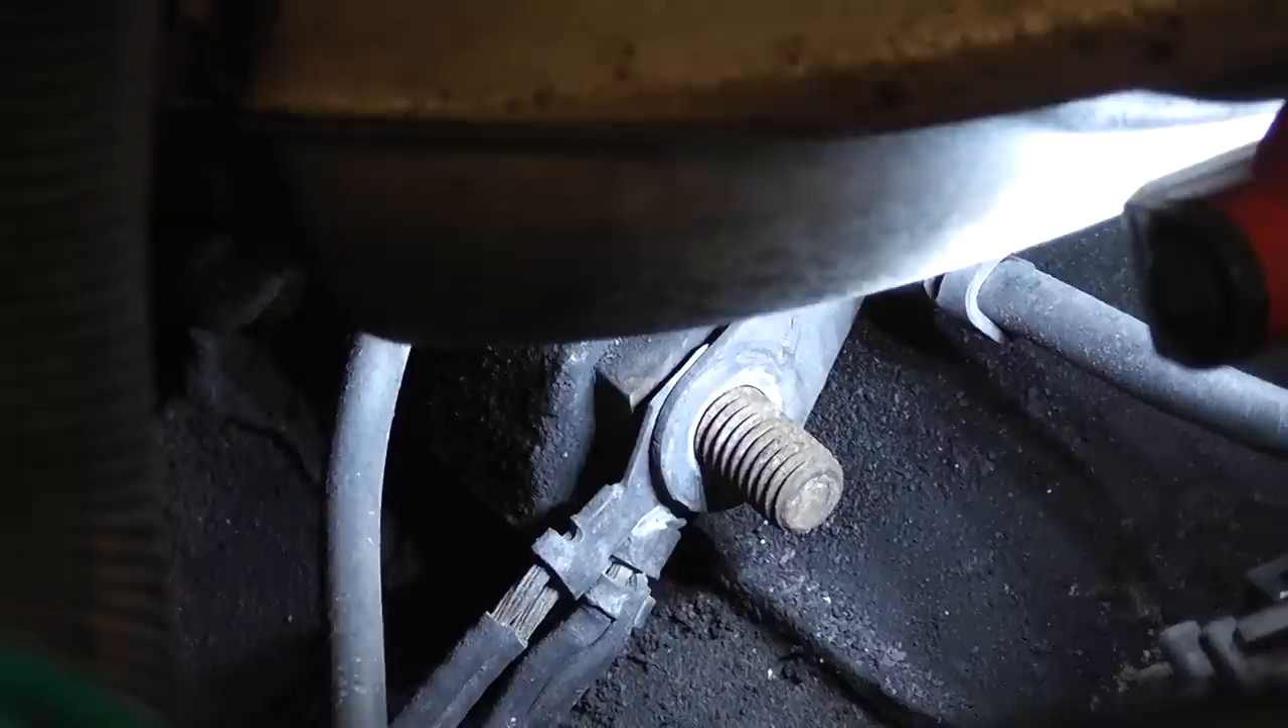You can see the main ground location is missing the nut it's not there.